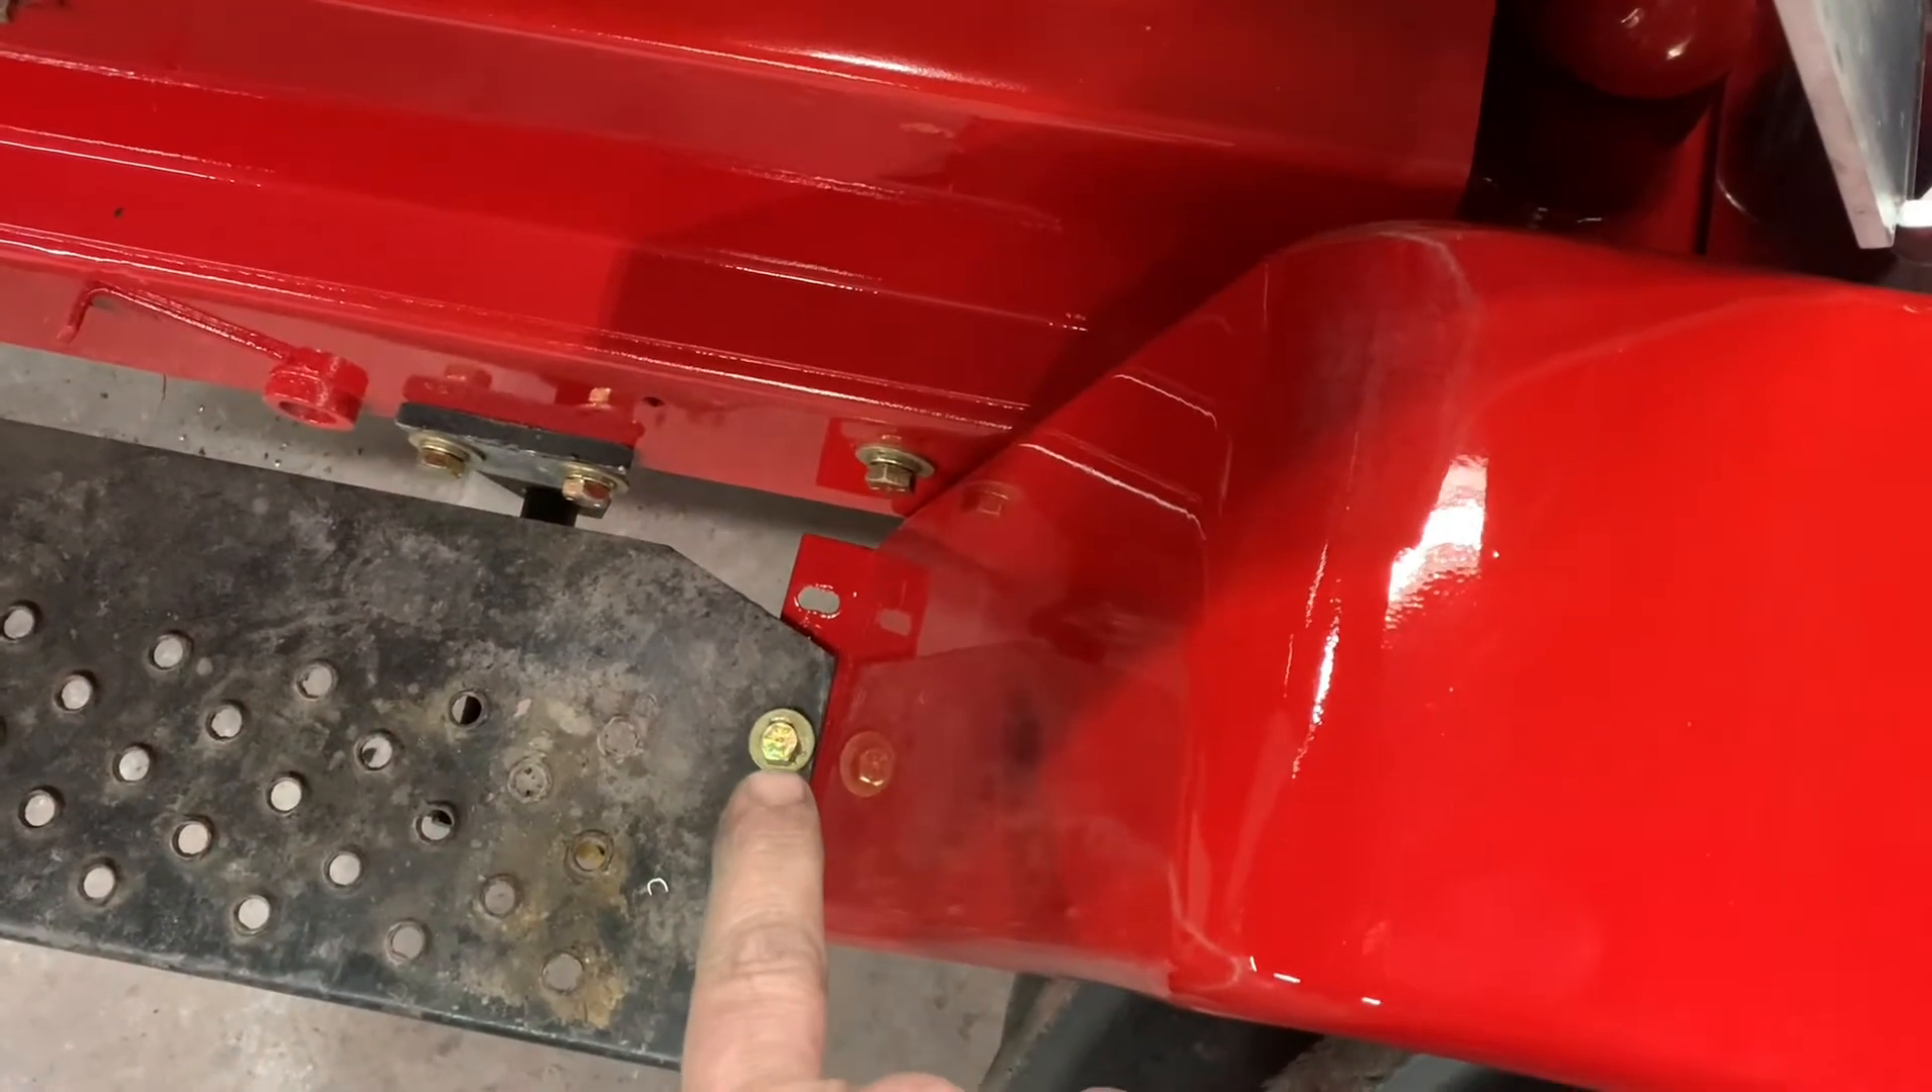But anyways, um, so I just basically mounted the fenders right to the box and then I just had to drill a hole right there.